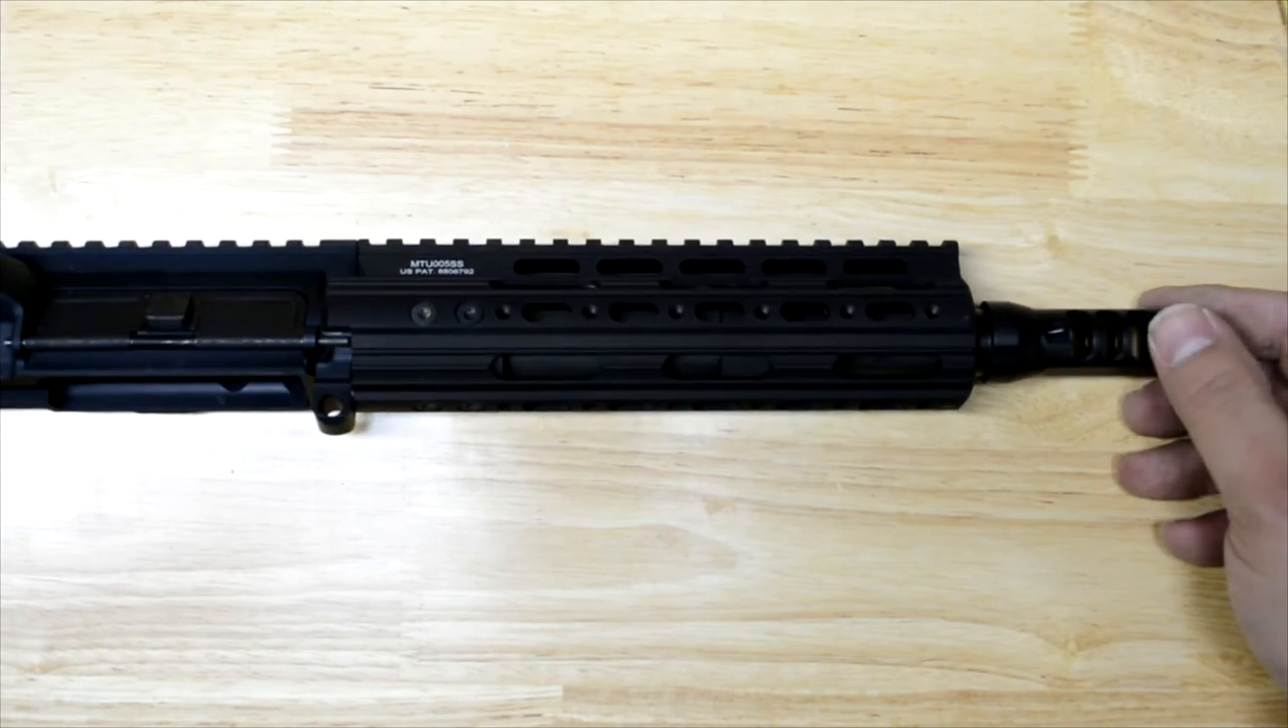We got that hand guard put back on.